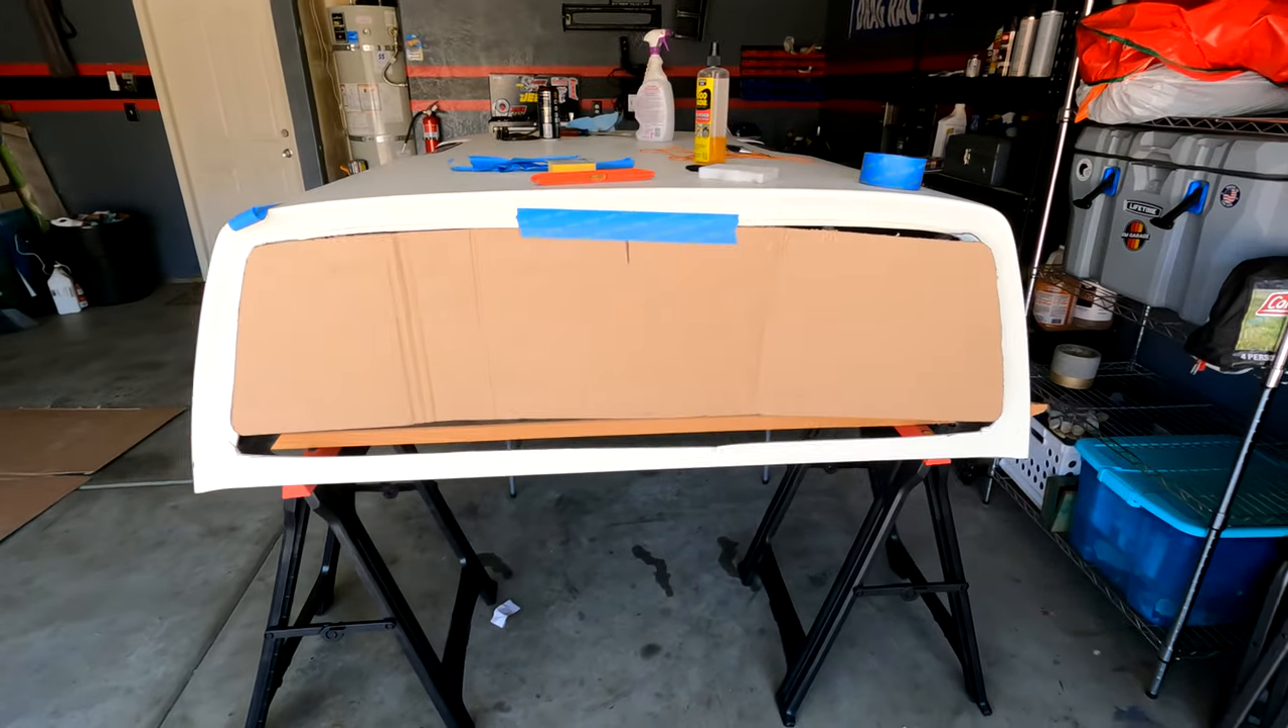Well, we've got the cardboard template of the window mocked up to the camper shell. And guys, am I going to ruin this thing or what? Look at this gap that I have to fill.